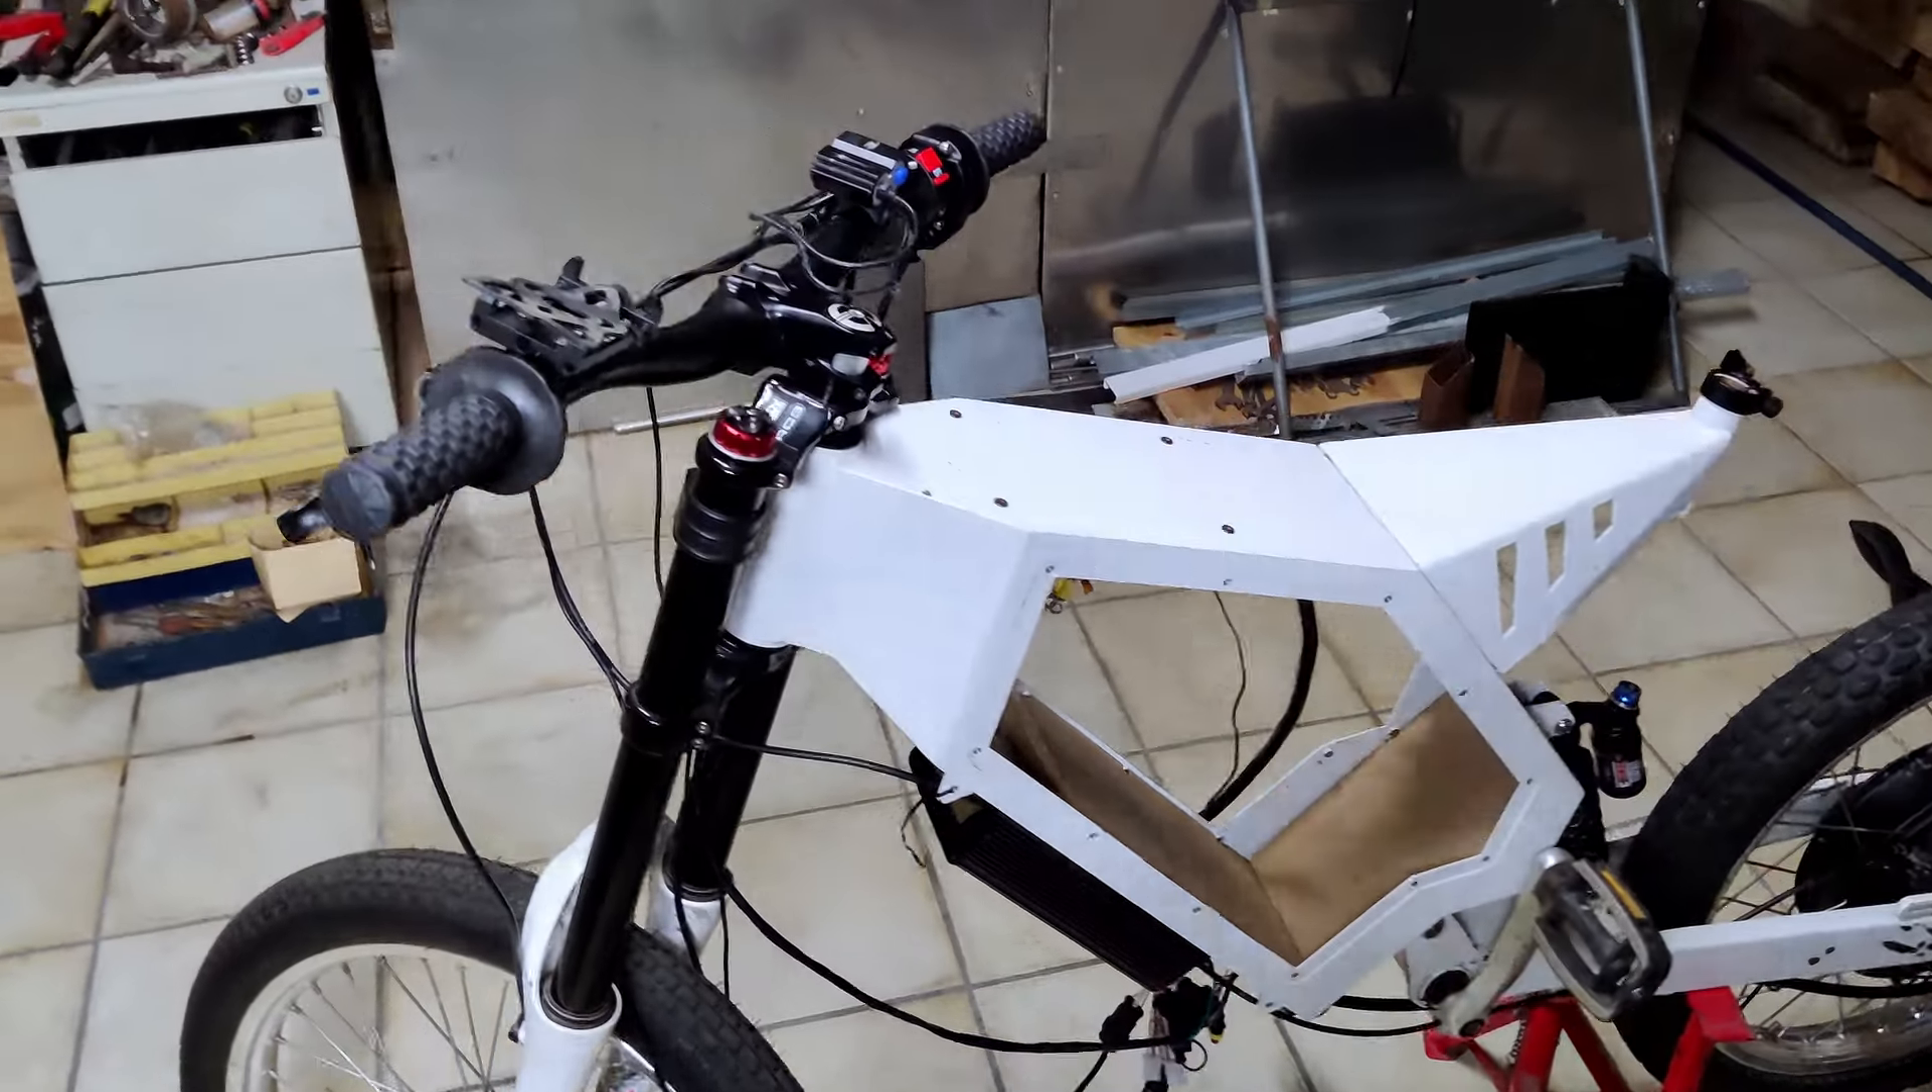Here's the eBike now. You can see there's no battery inside.